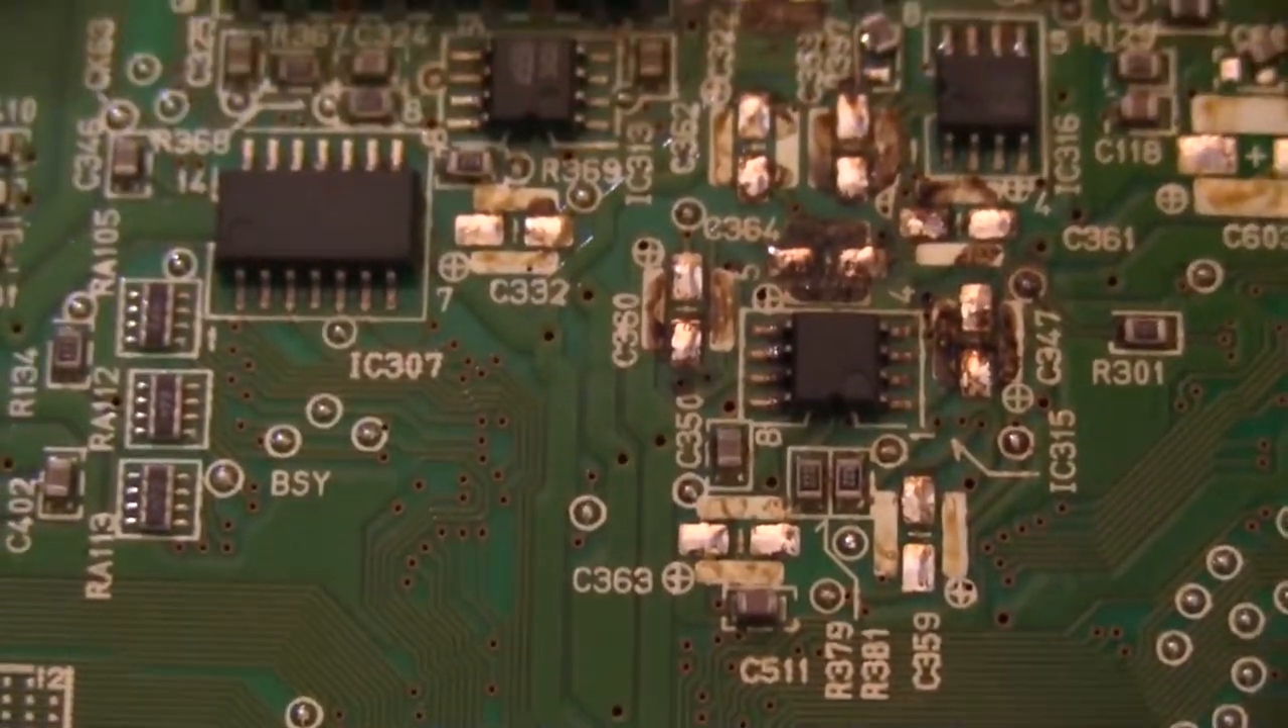Alright, so I finished removing all the surface mount caps and let's have a look.